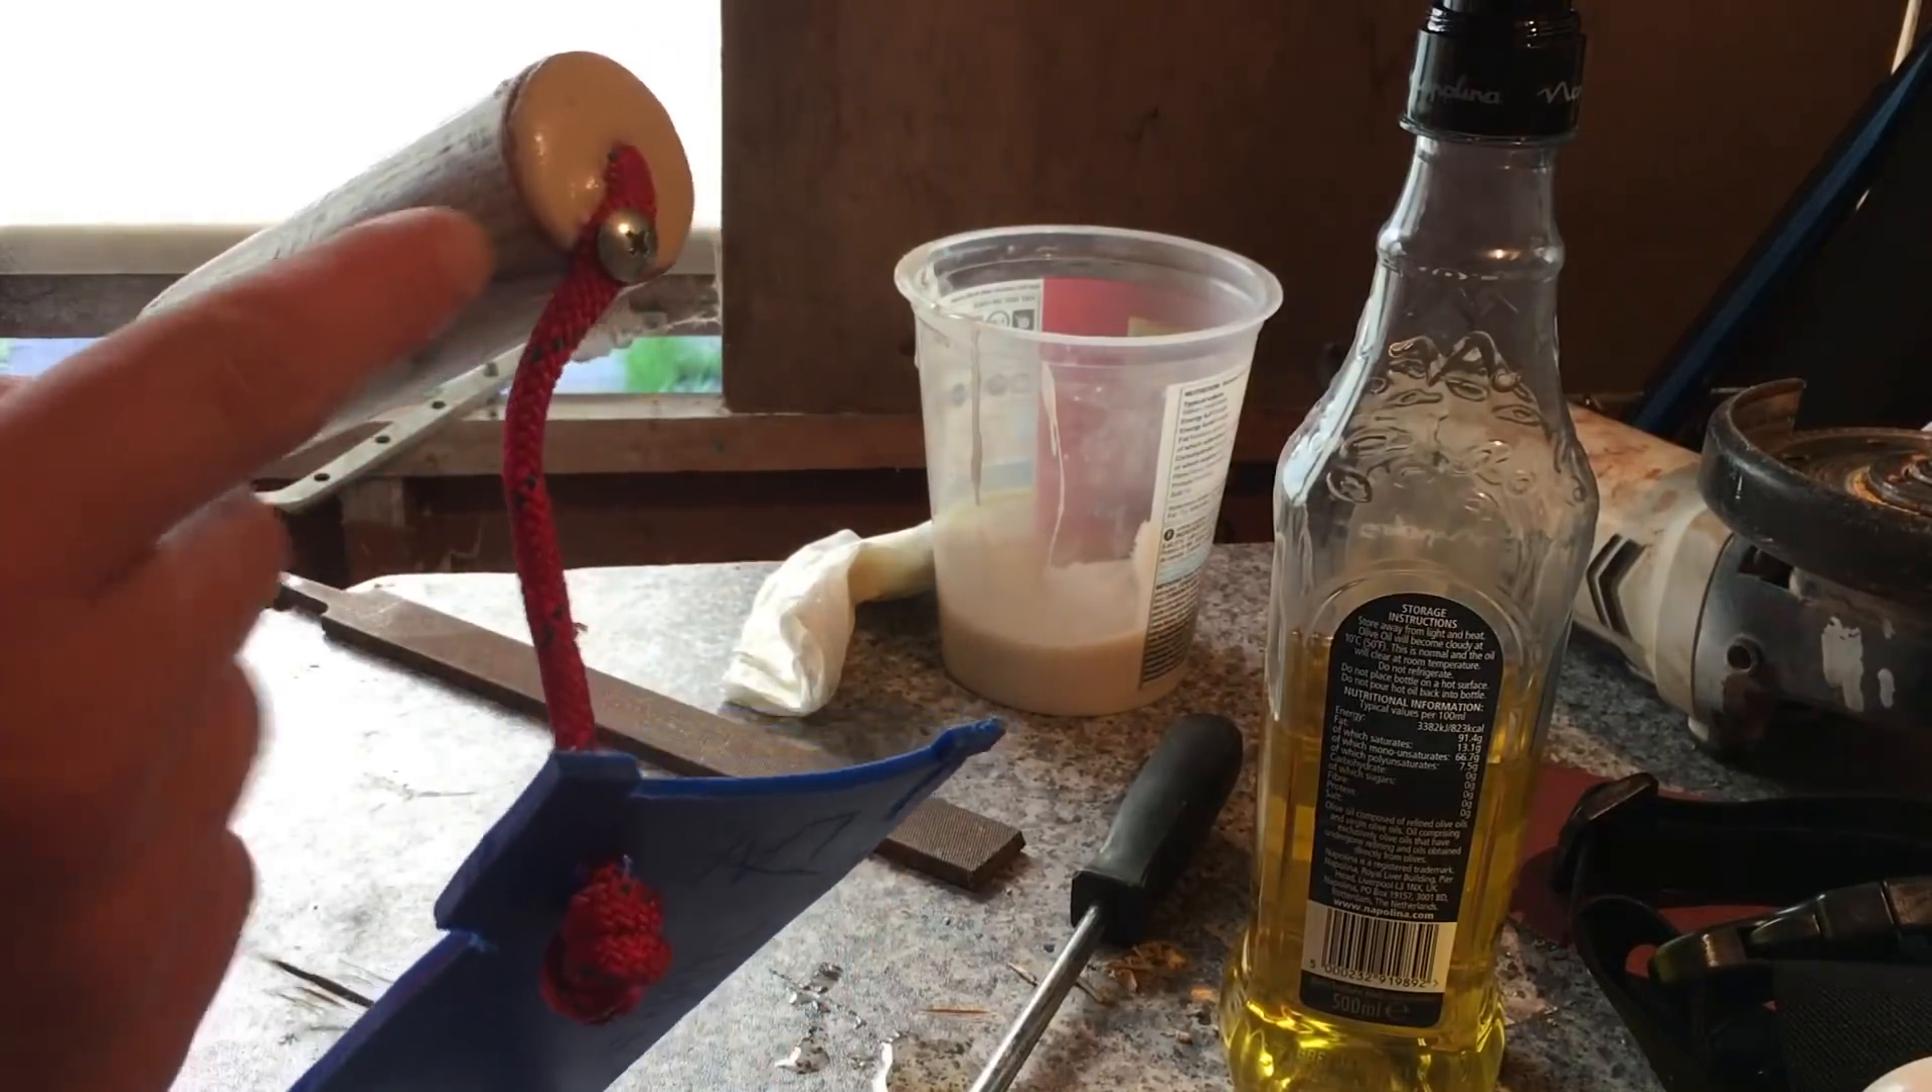As you can see I've got a stainless steel screw into the wood with the string so then that over the years there's no way of that coming out.